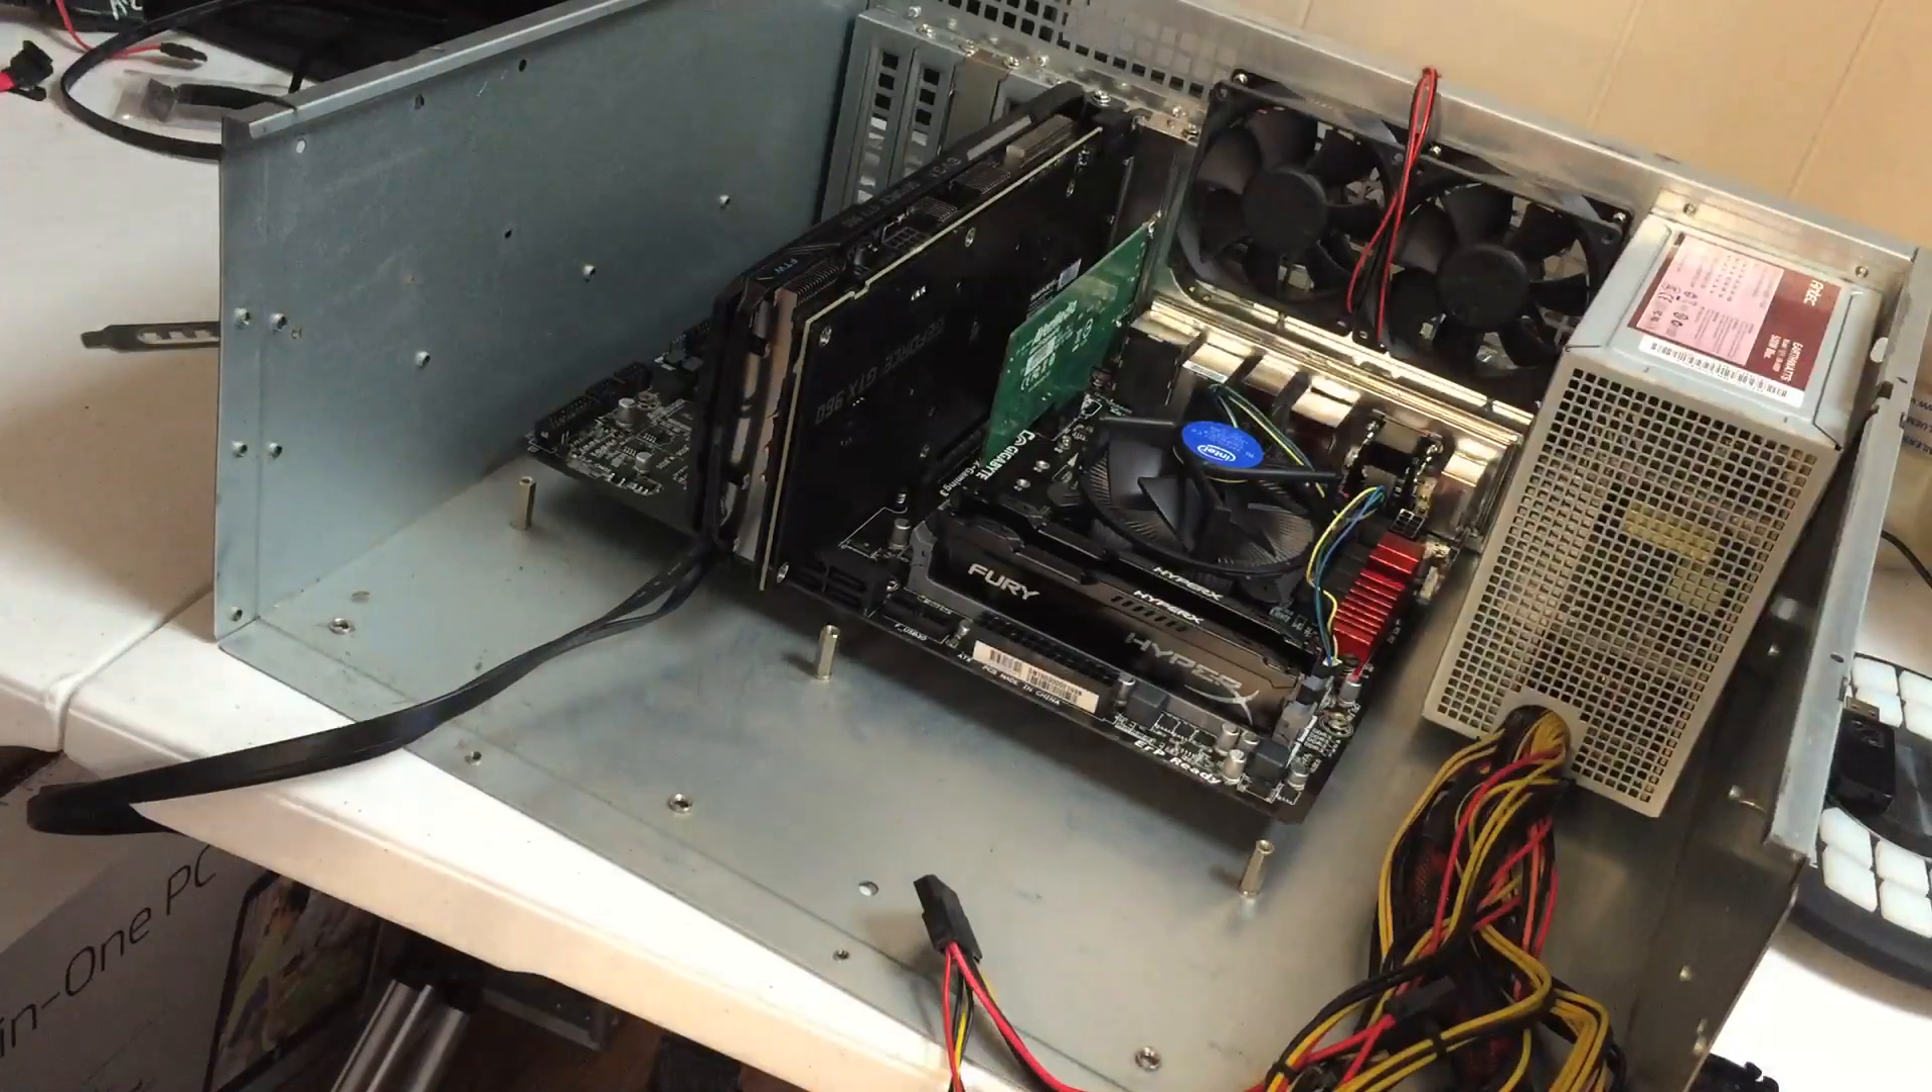Okay so we got all that put in ready to go we've got our CPU we've got our RAM we have our cards everything put in.